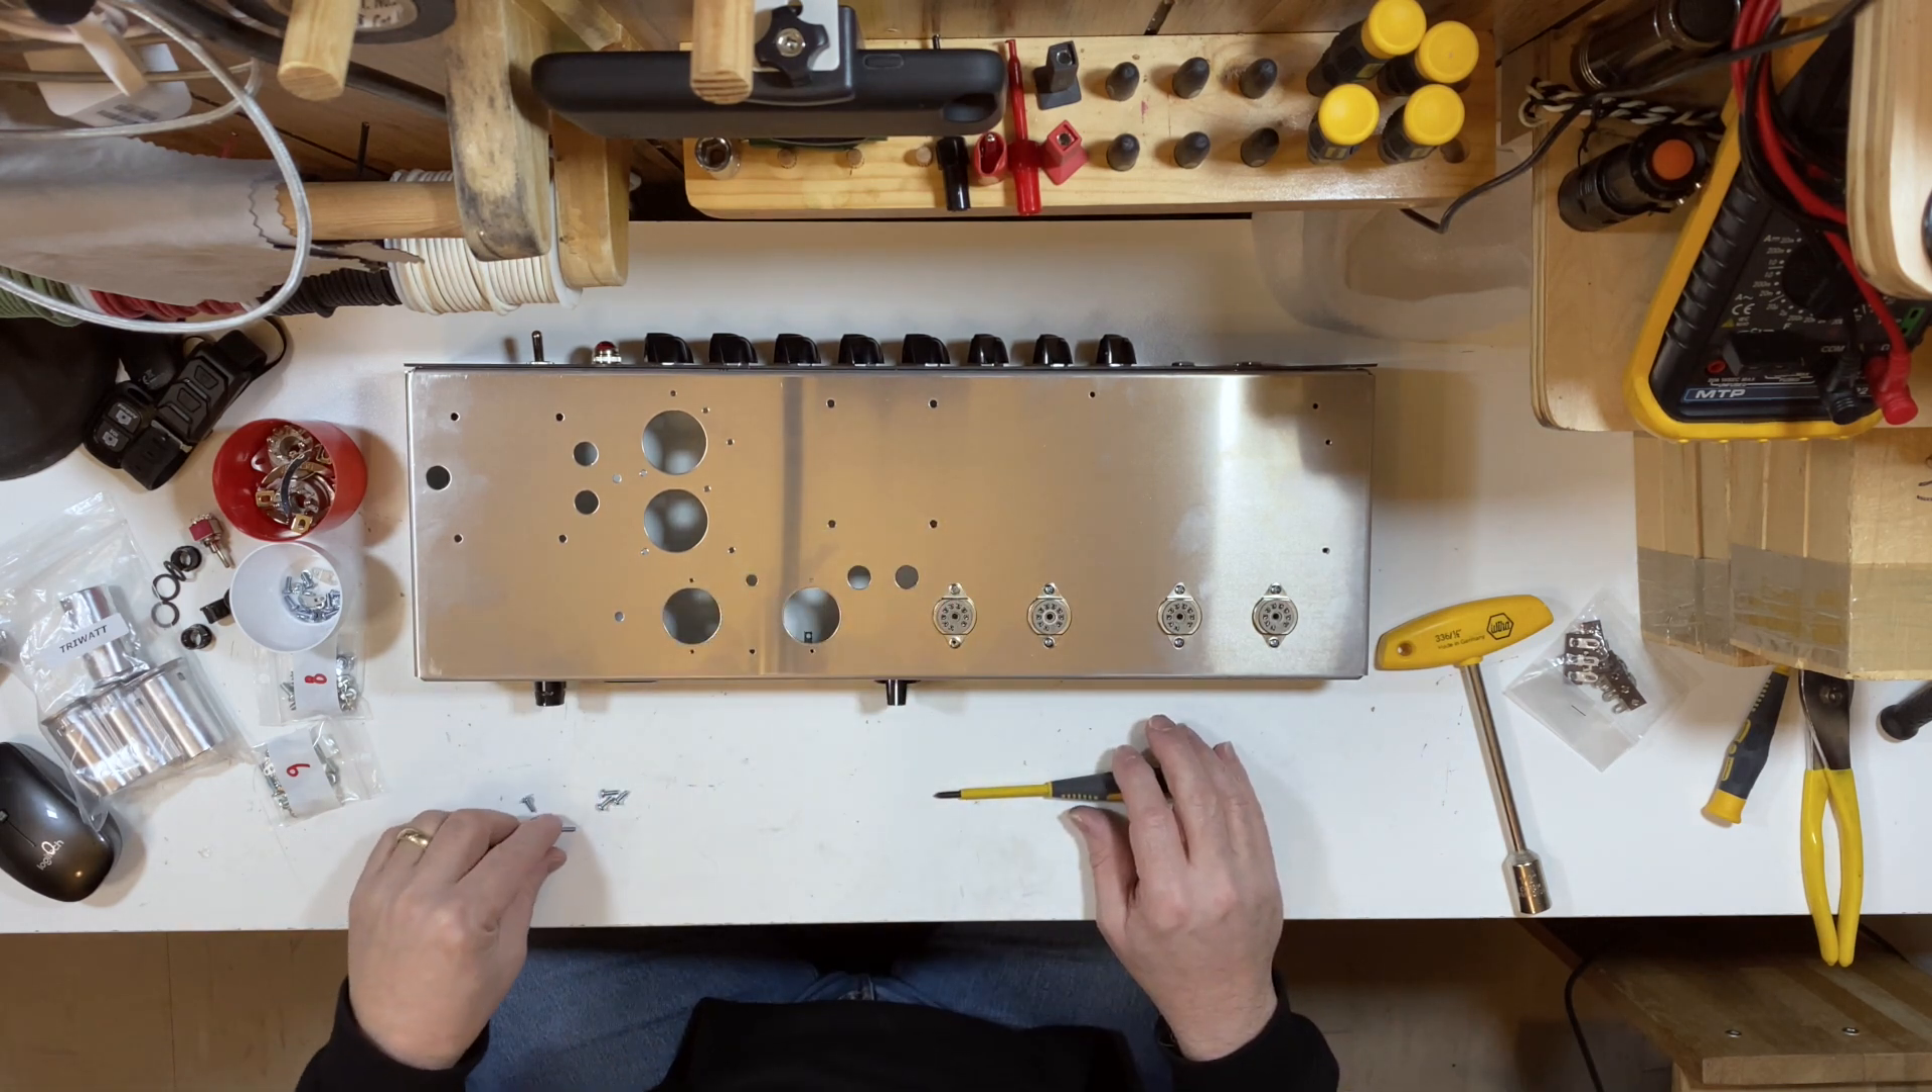This is essentially all the preamp section, sockets for the preamp section. So we've got those mounted.